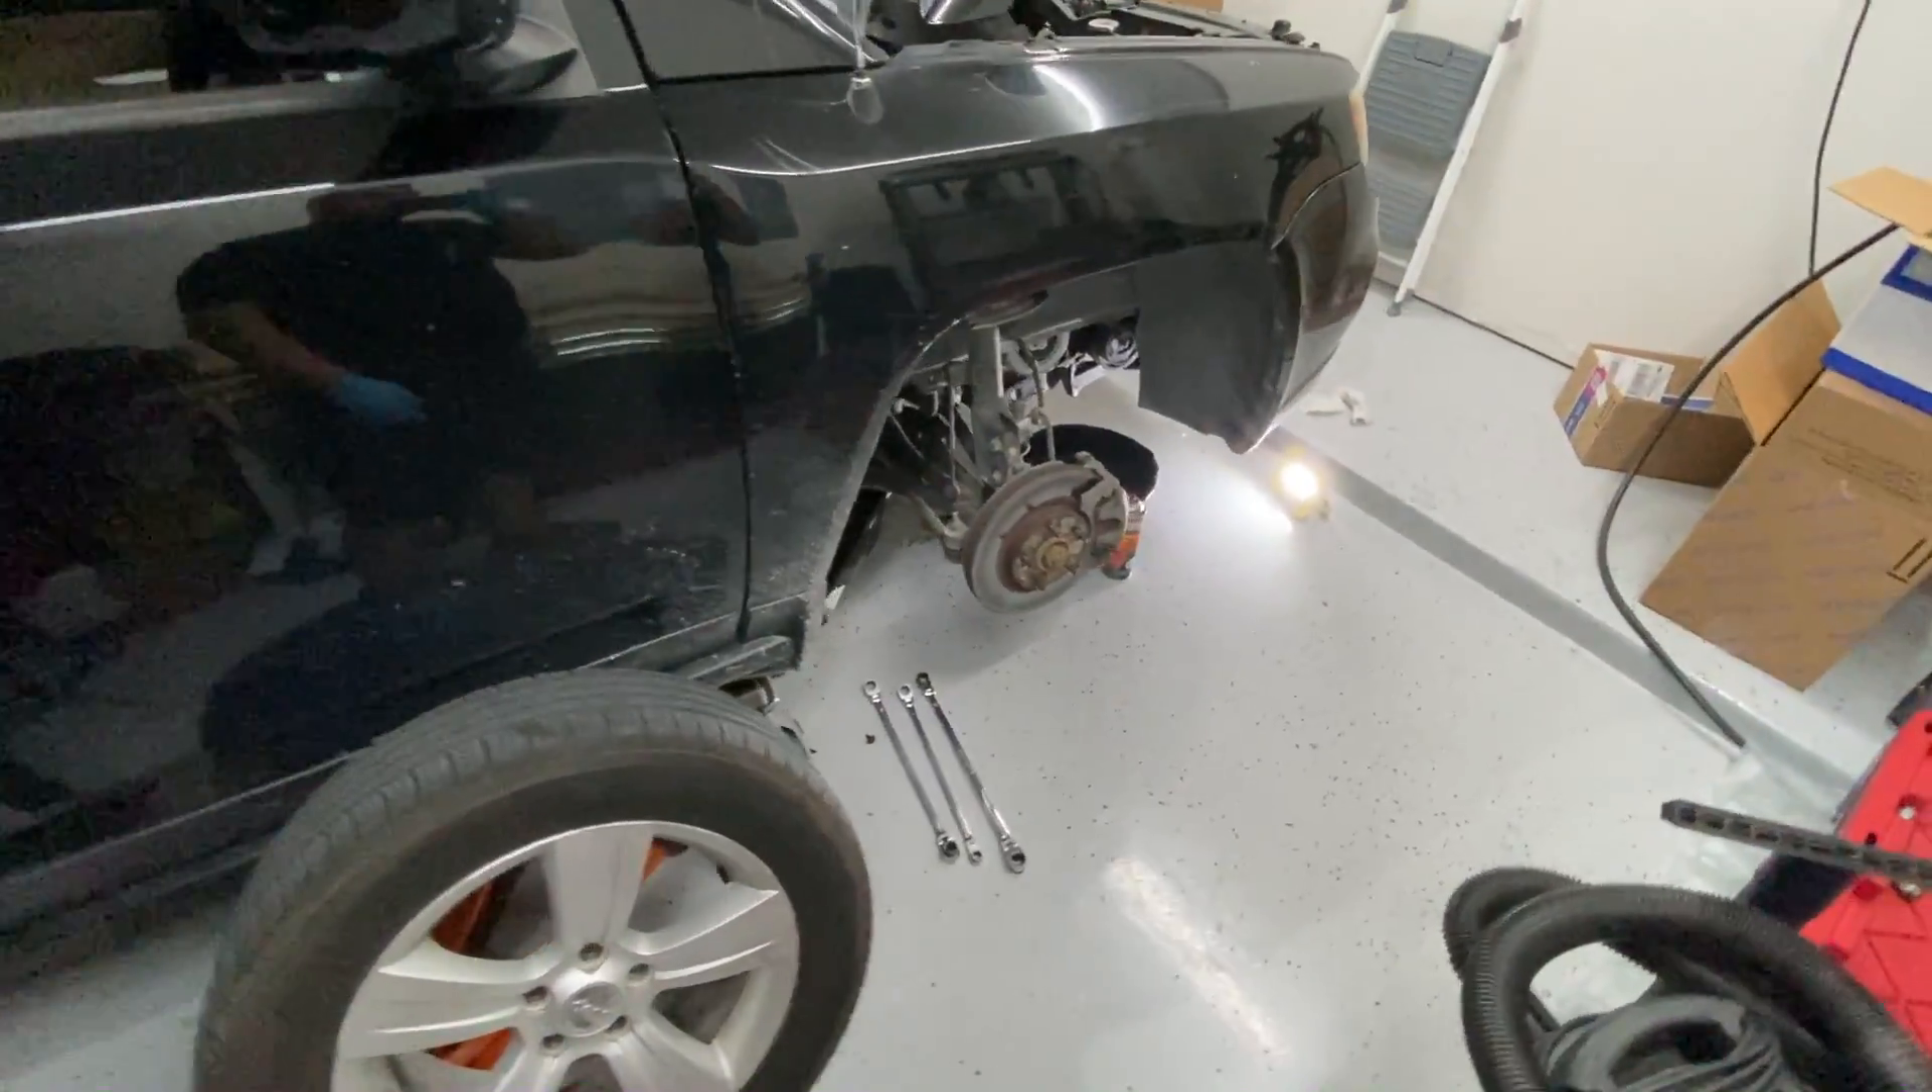All right guys so i've got the tire off on the passenger side here.